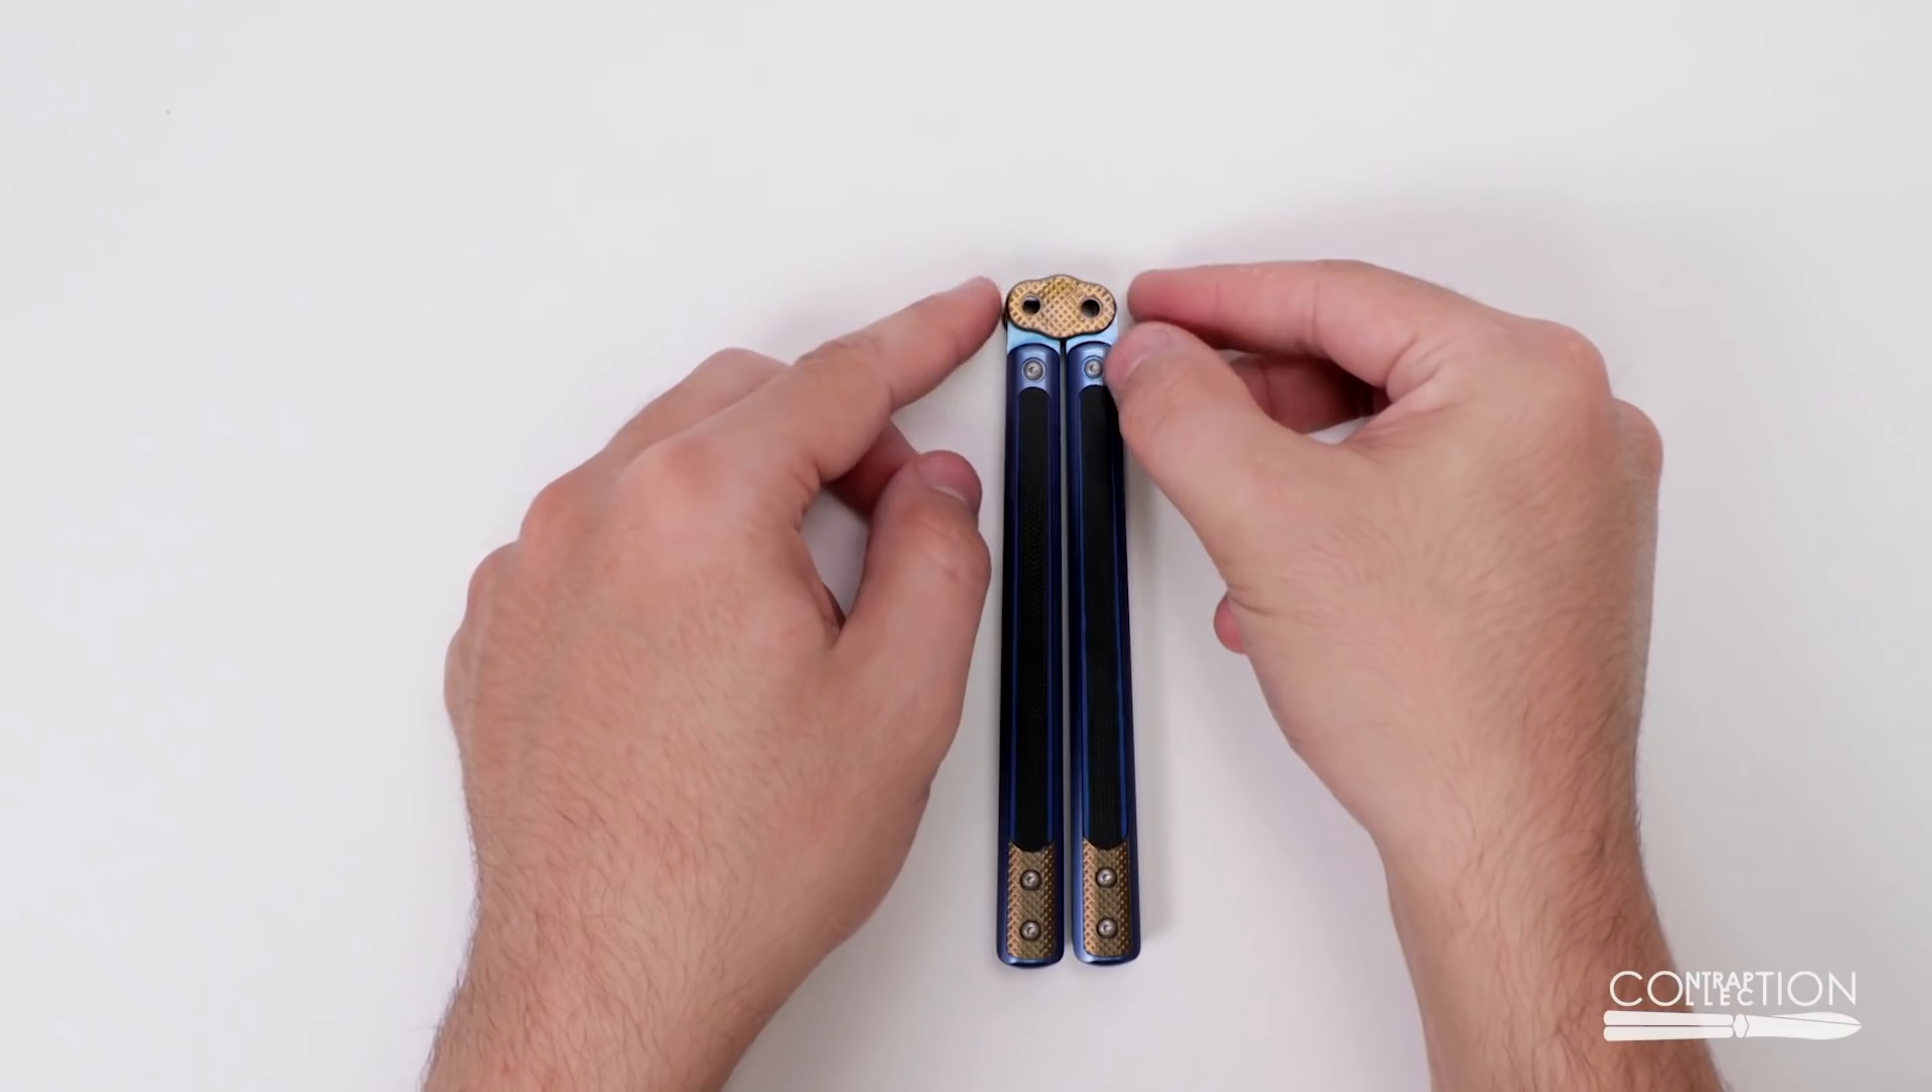Here's how the handles look assembled.